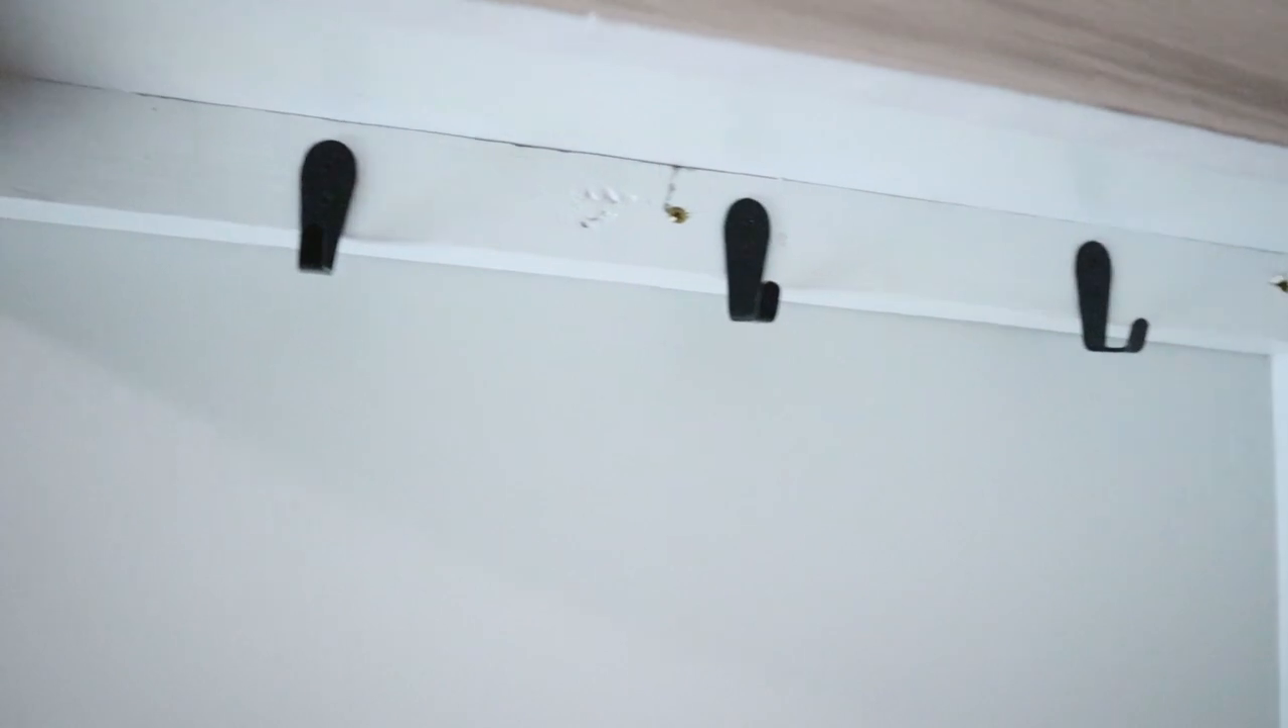And I did end up putting three hooks here on the bottom just to hang stuff as well.